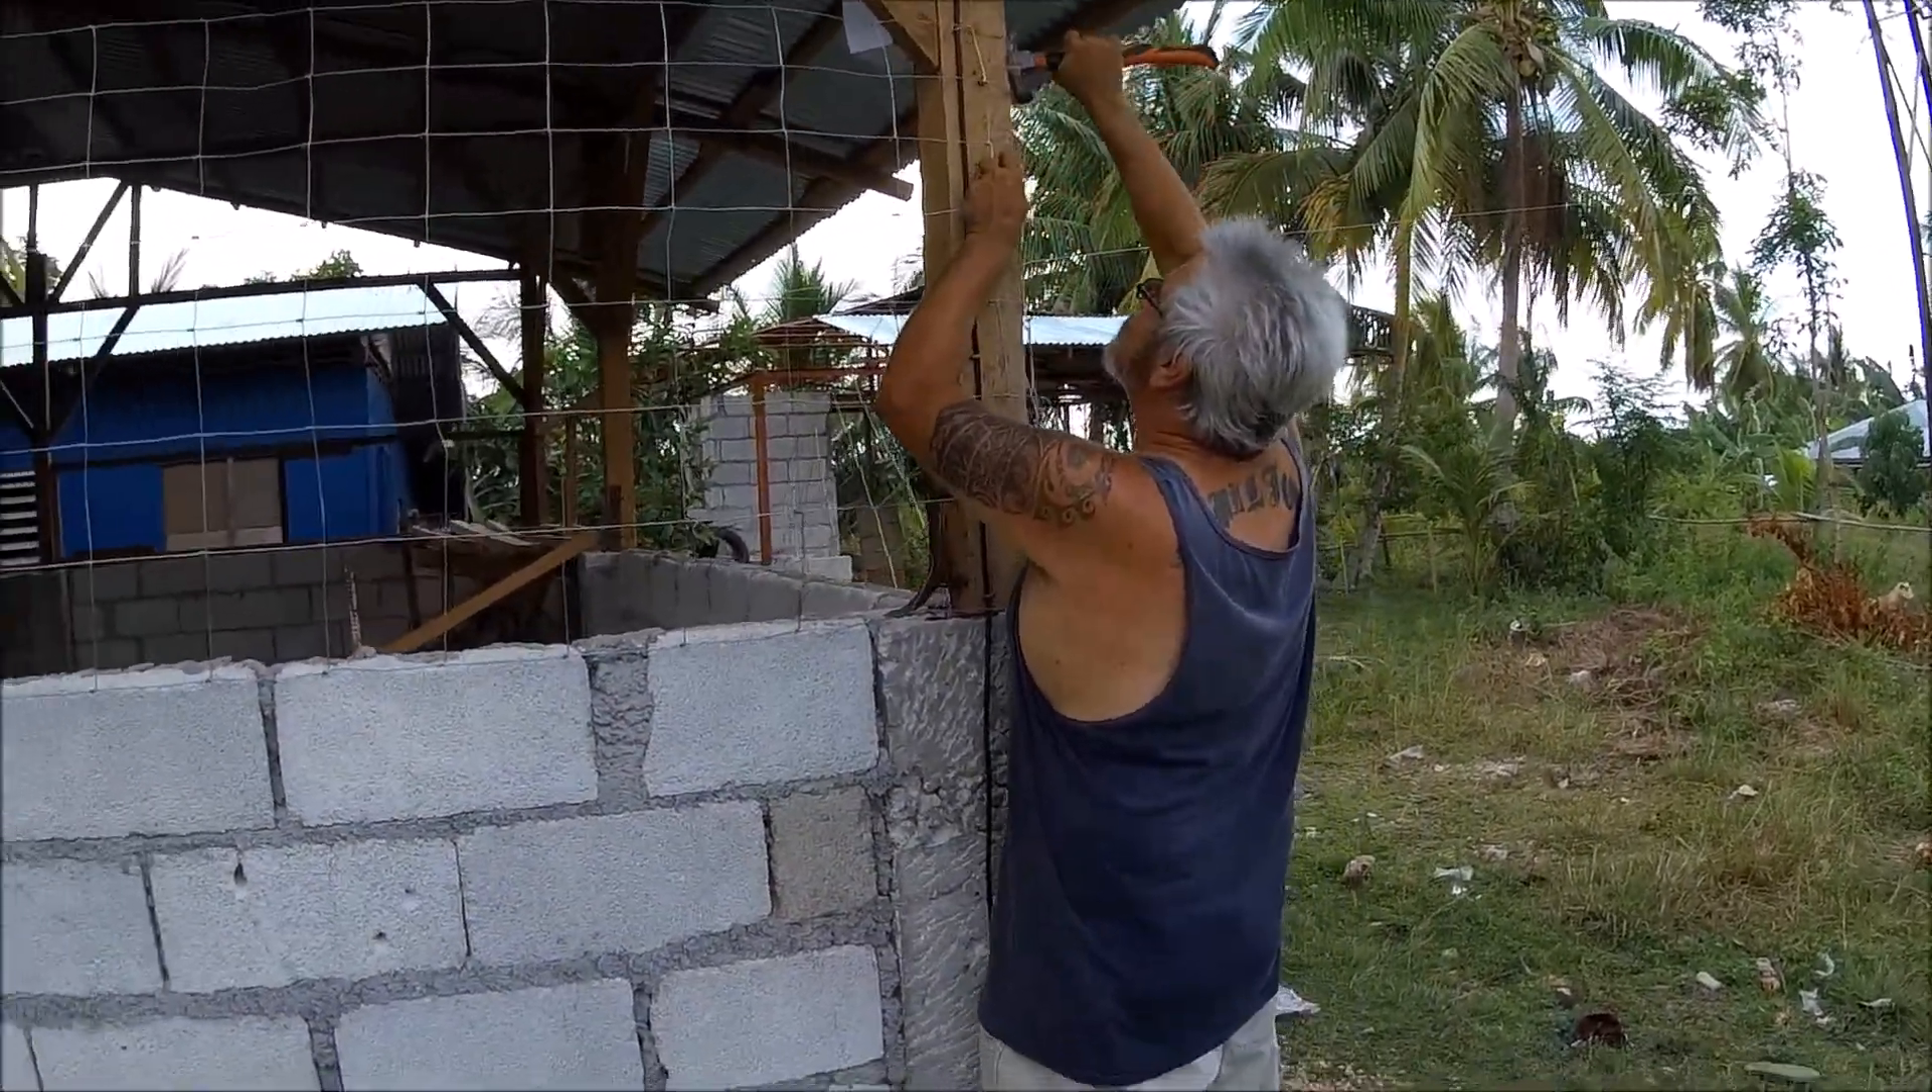So, we're putting up the hog wire already. Not yet done.